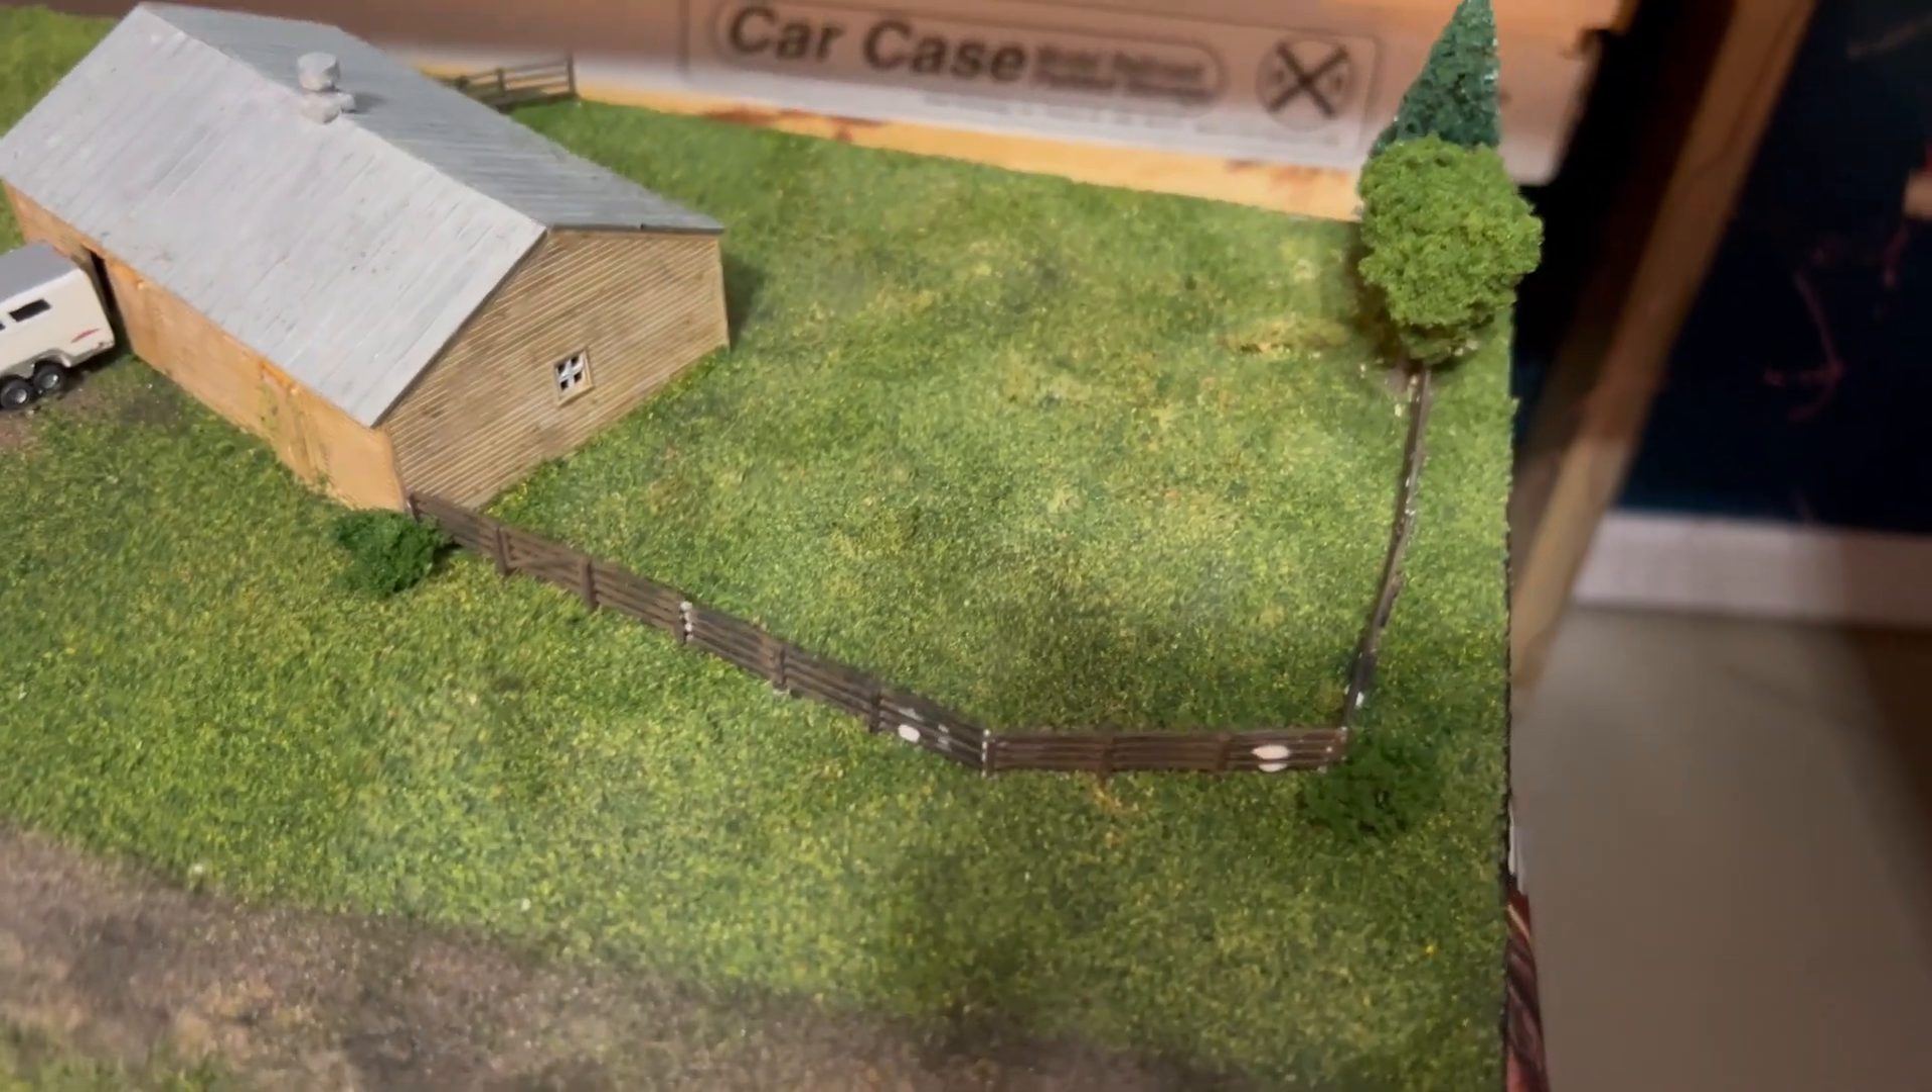The fence is in place.